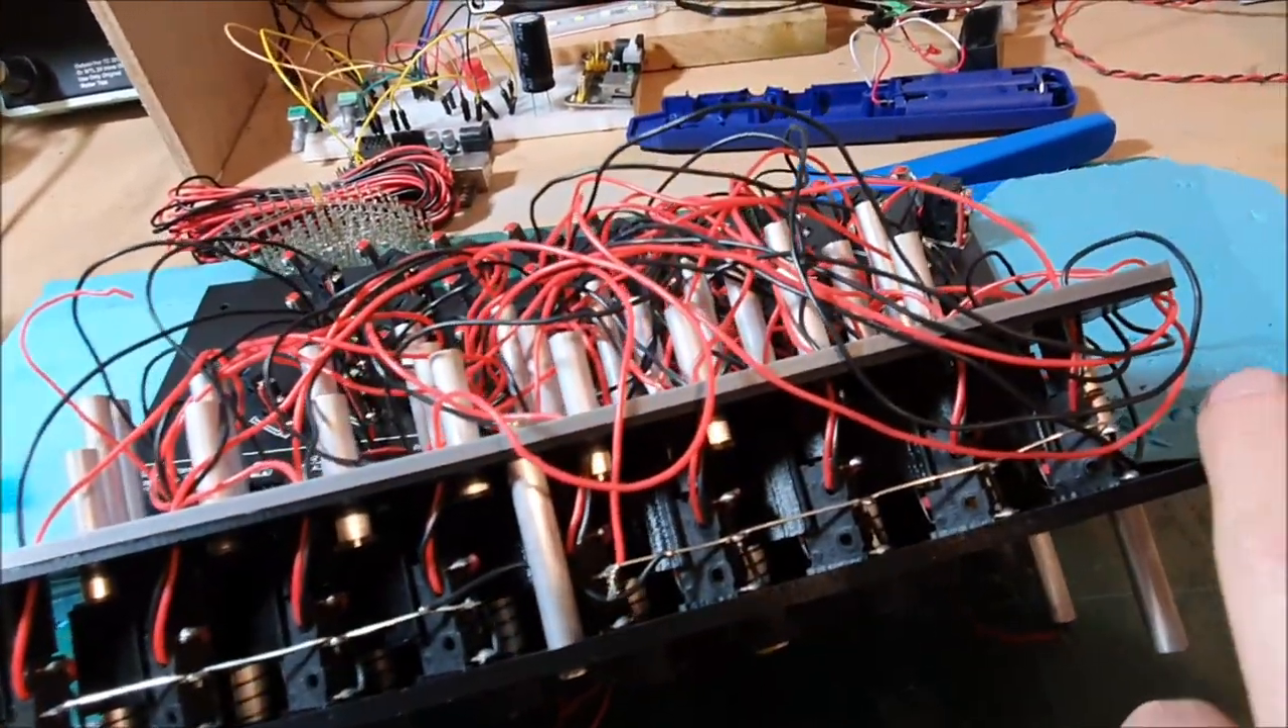Hopefully we can see those and in this first version of the keyboard I've hand wired all of these micro switches.